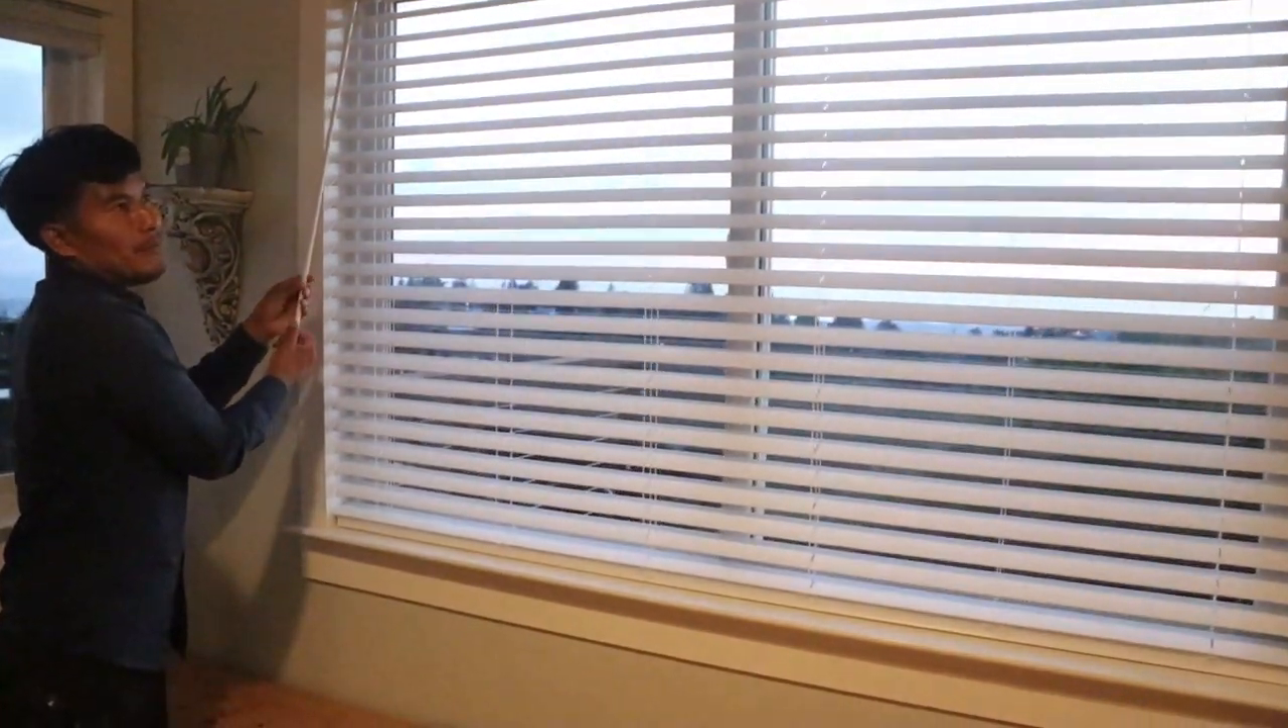Now we're gonna bring the blinds down and bingo you got a new blinds installed within what five to ten minutes.